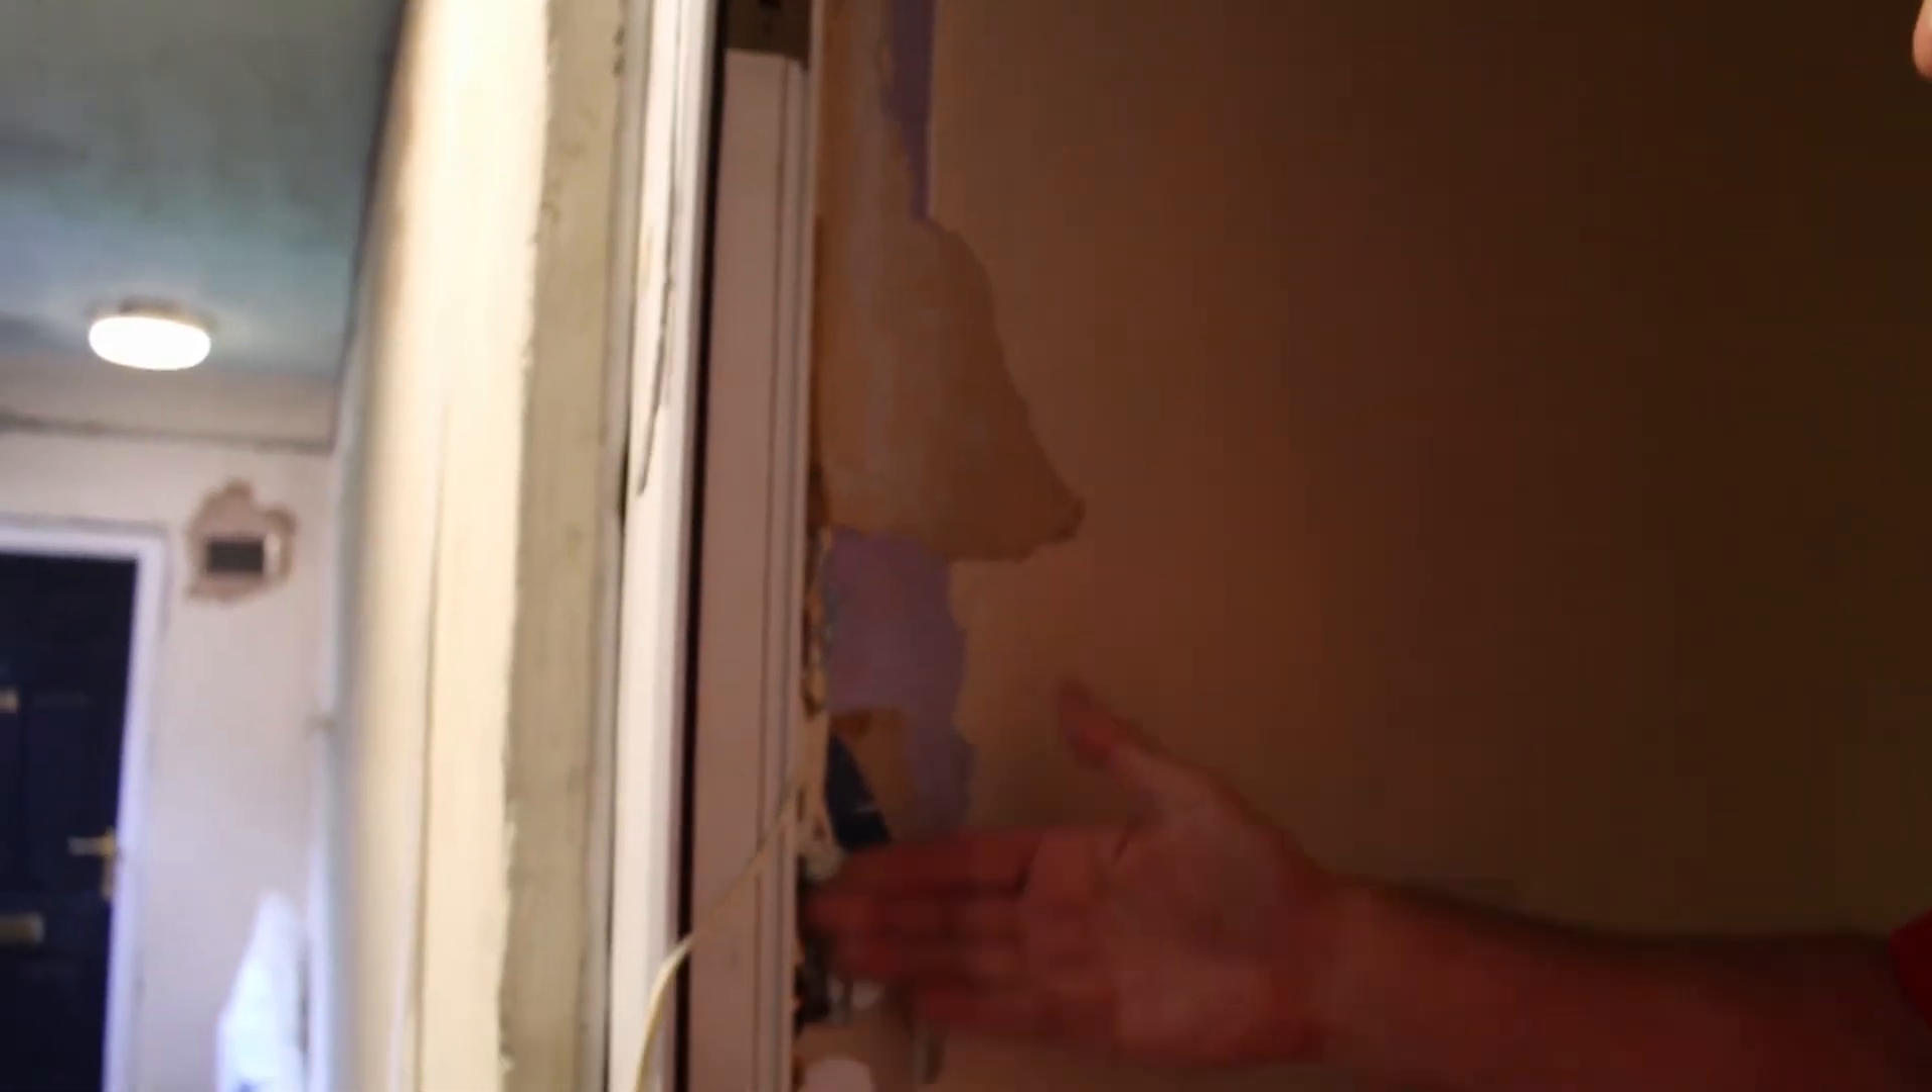So a major concern here, the opening for the frame has not been backfilled so we've got a clear gap between the frame and the opening of between 10mm and 40mm, 50mm which should be adequately filled.